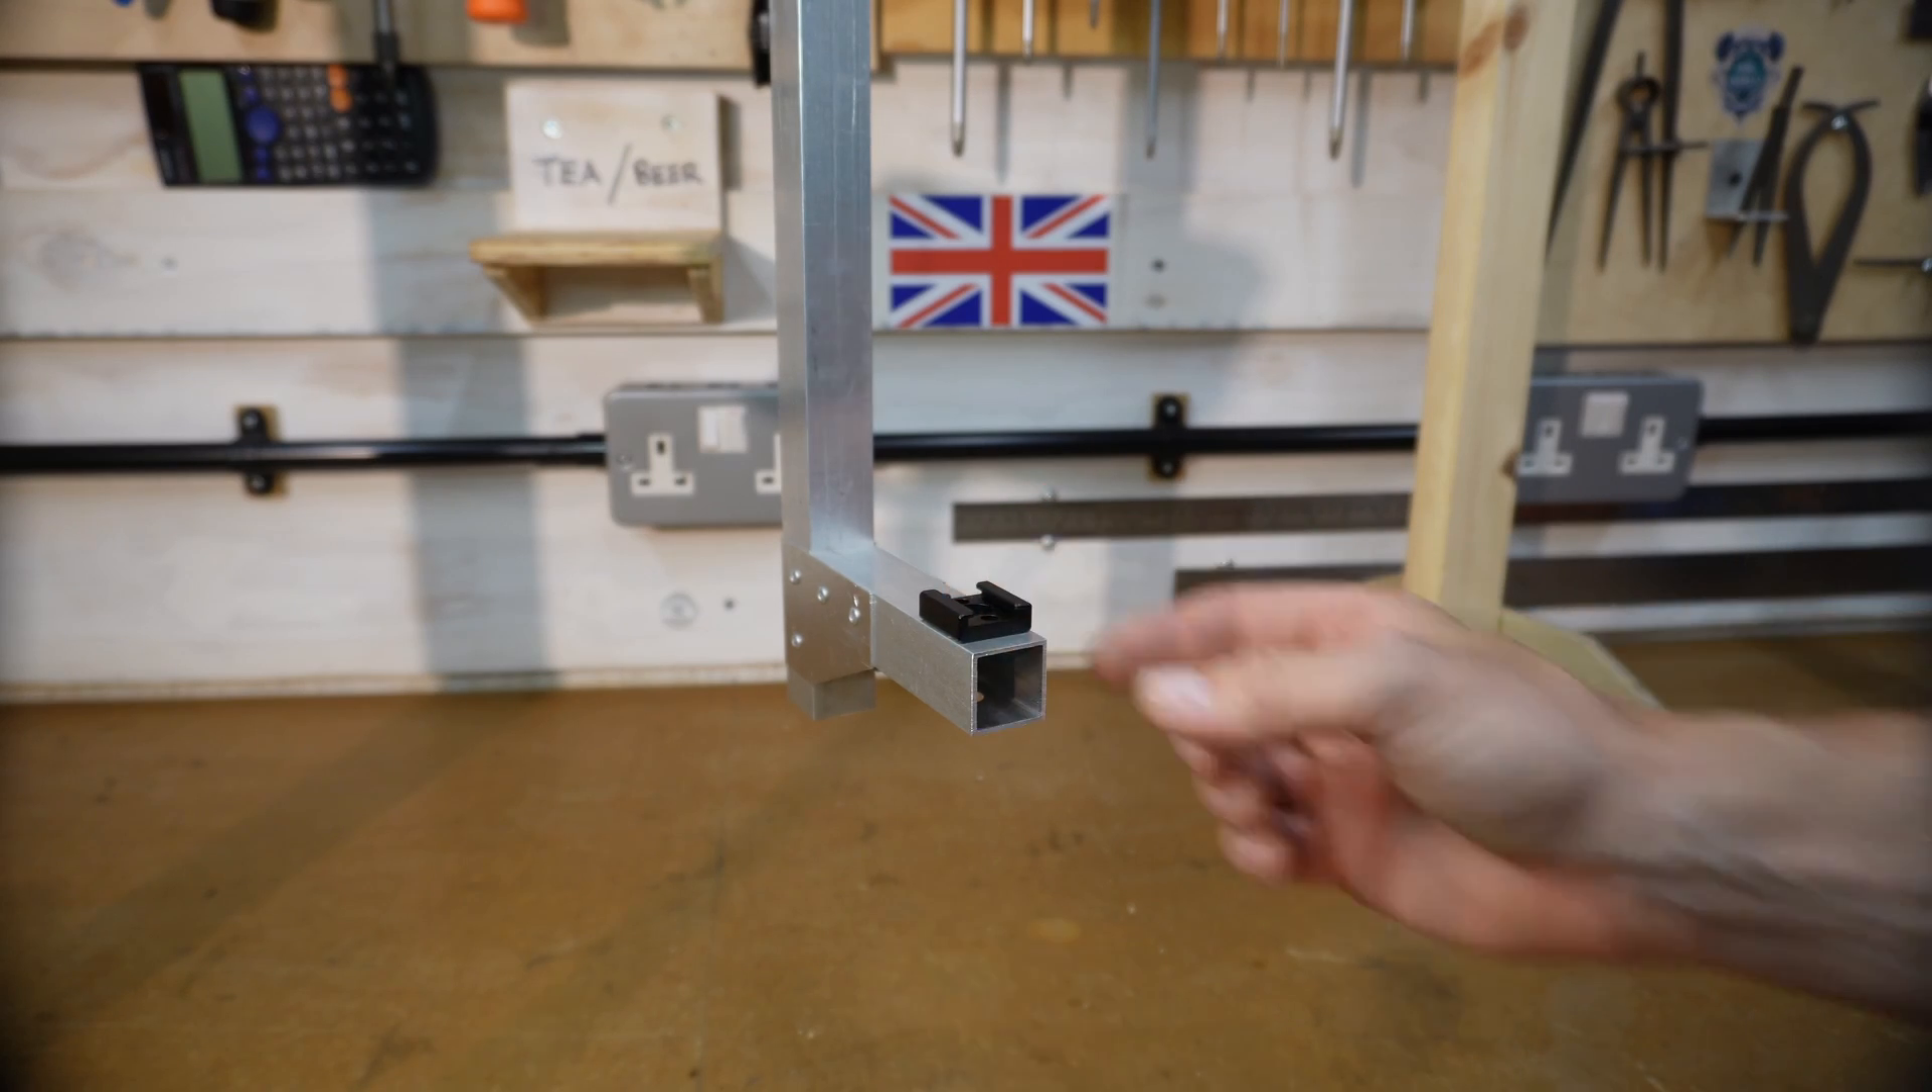A cold shoe mount for the monitor was then screwed in place.